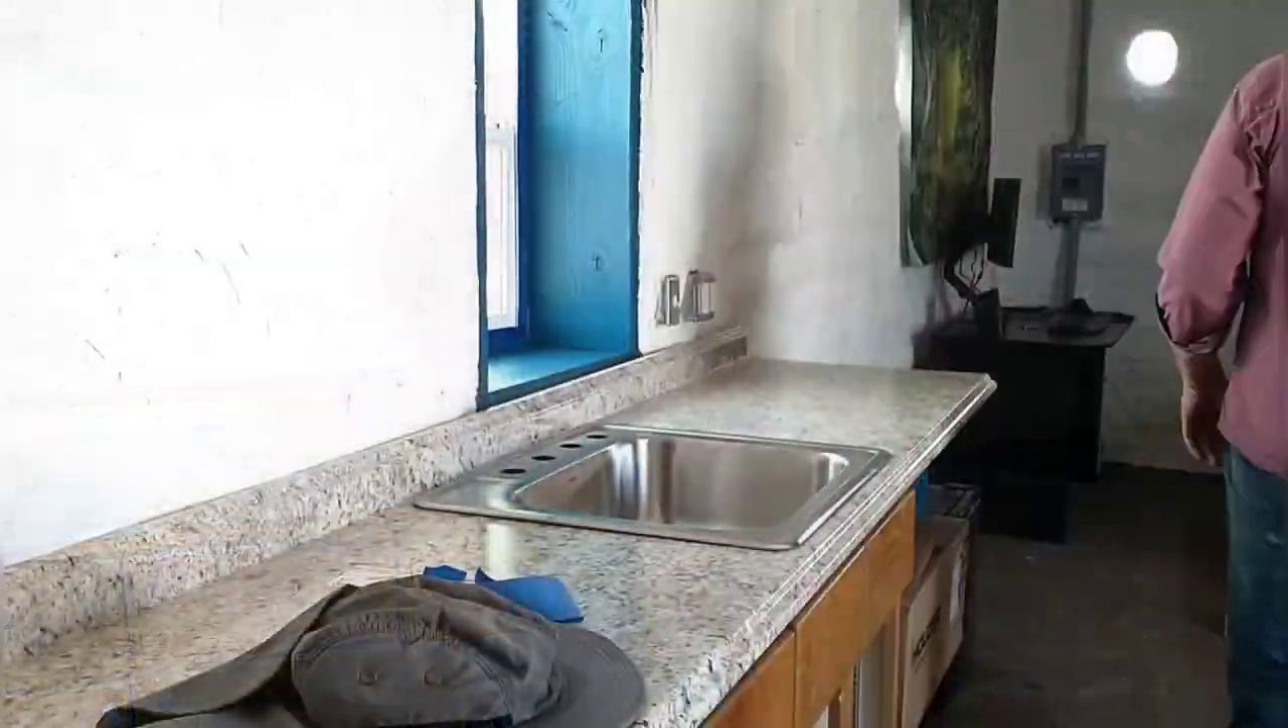Next, we set the sink in place and I'm getting ready to go ahead and put silicone around the edge and put it in permanently.